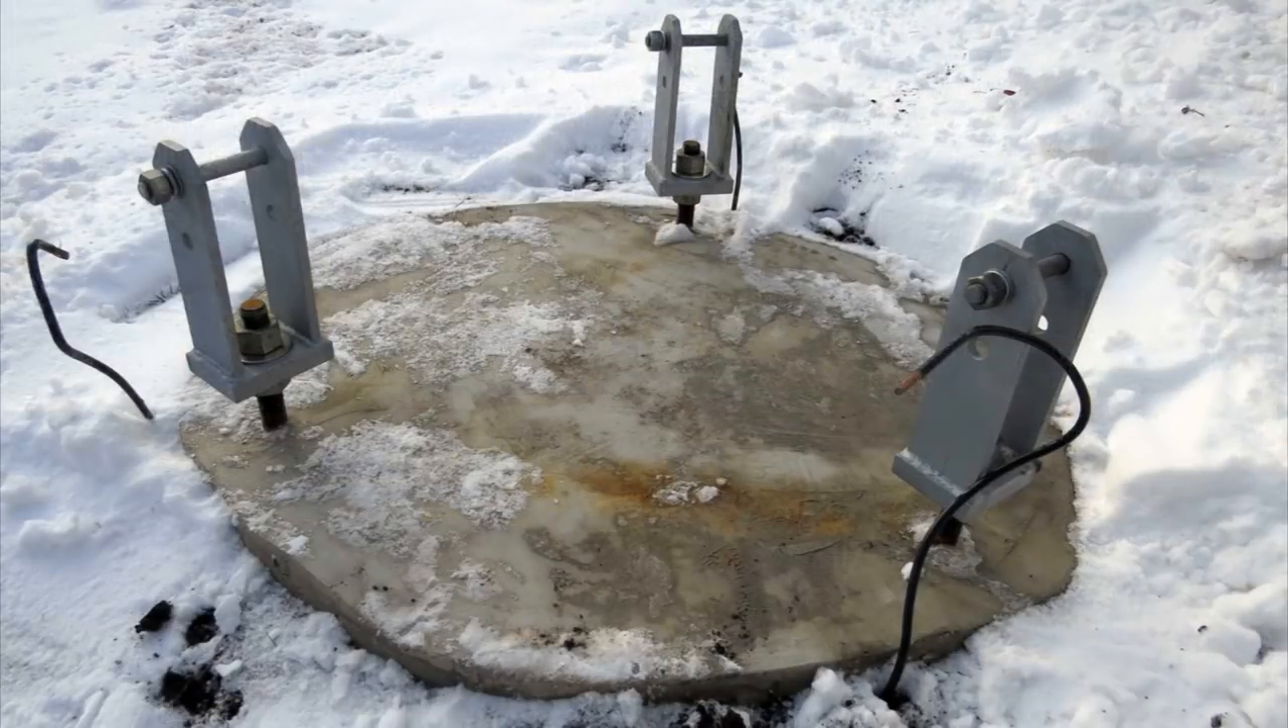Finally, on a cold morning, November 20th, the tower arrived, and this is what the base looked like with the welded clevises installed.